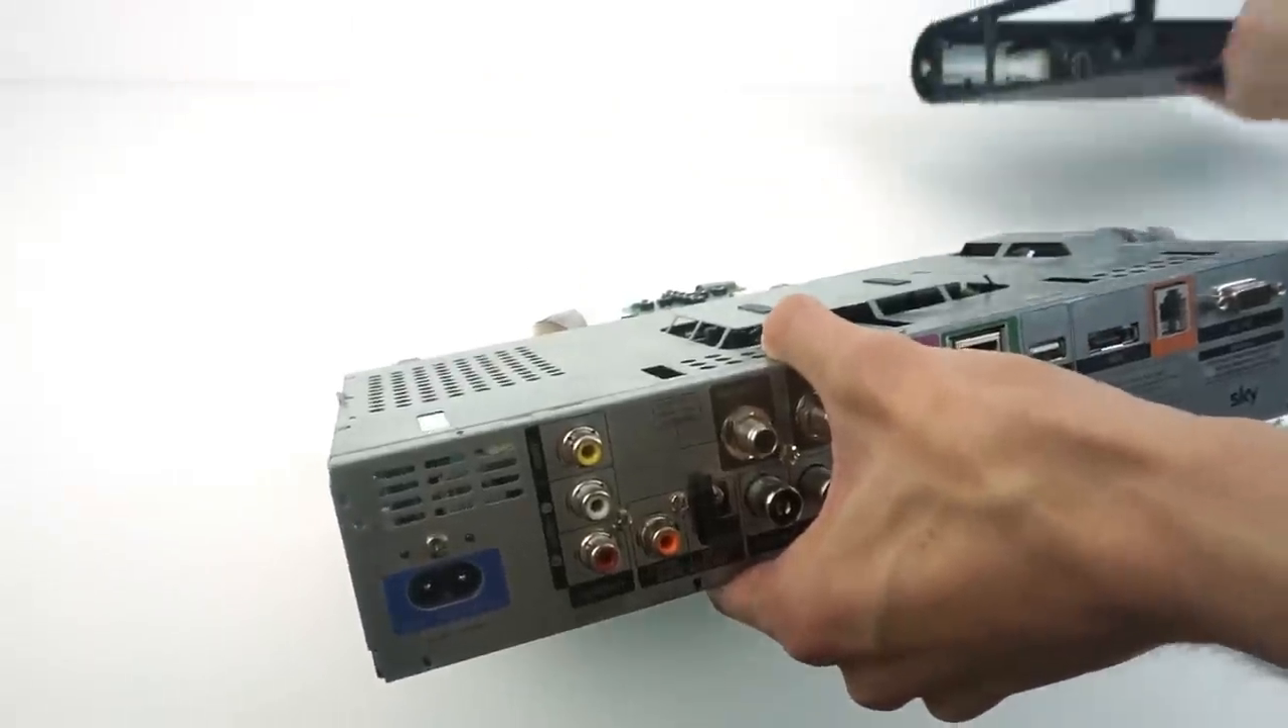But now that's out we've now got the plastic shell removed.